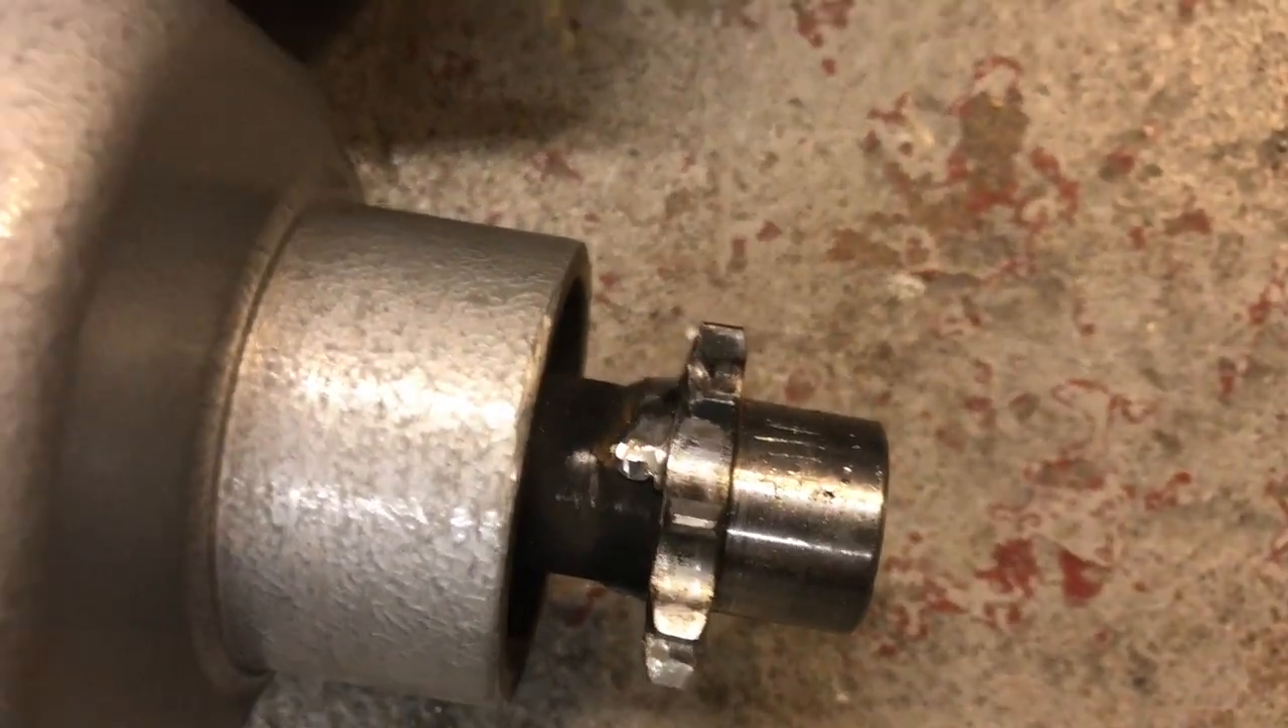And I have welded these pockets onto the shaft as well.